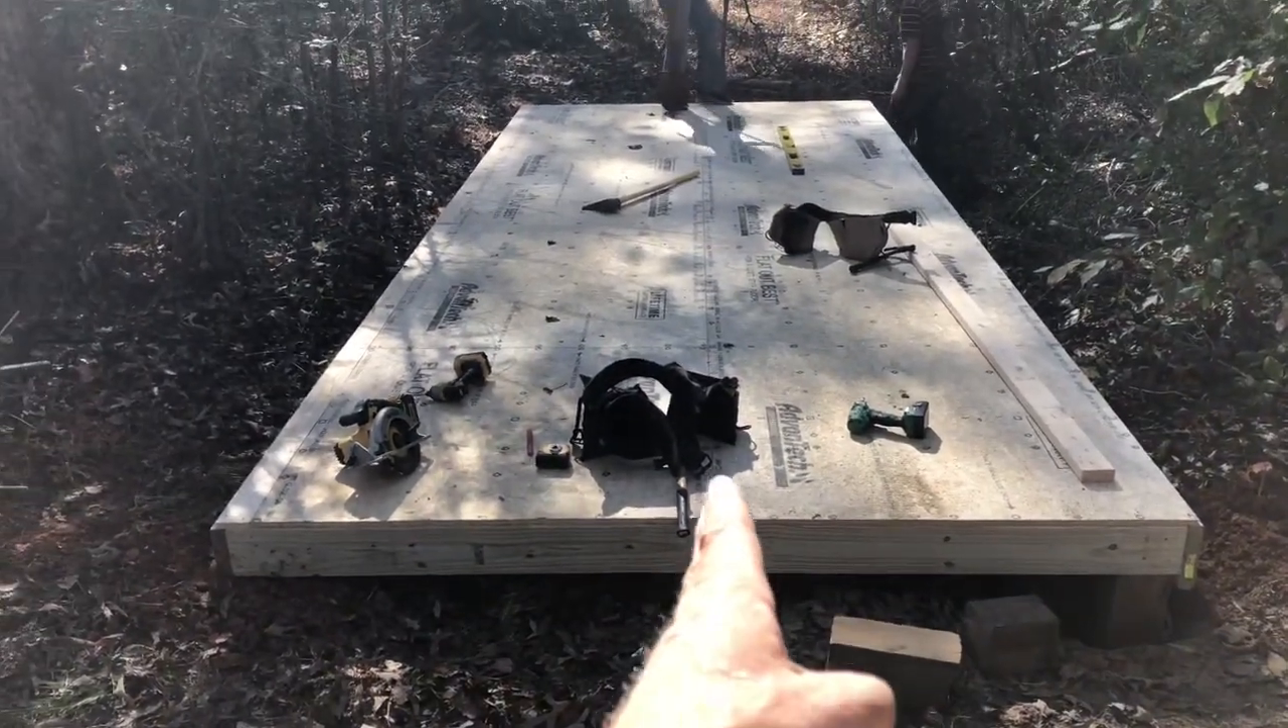Well, this is how much we got done by lunch. So we got the floor down.